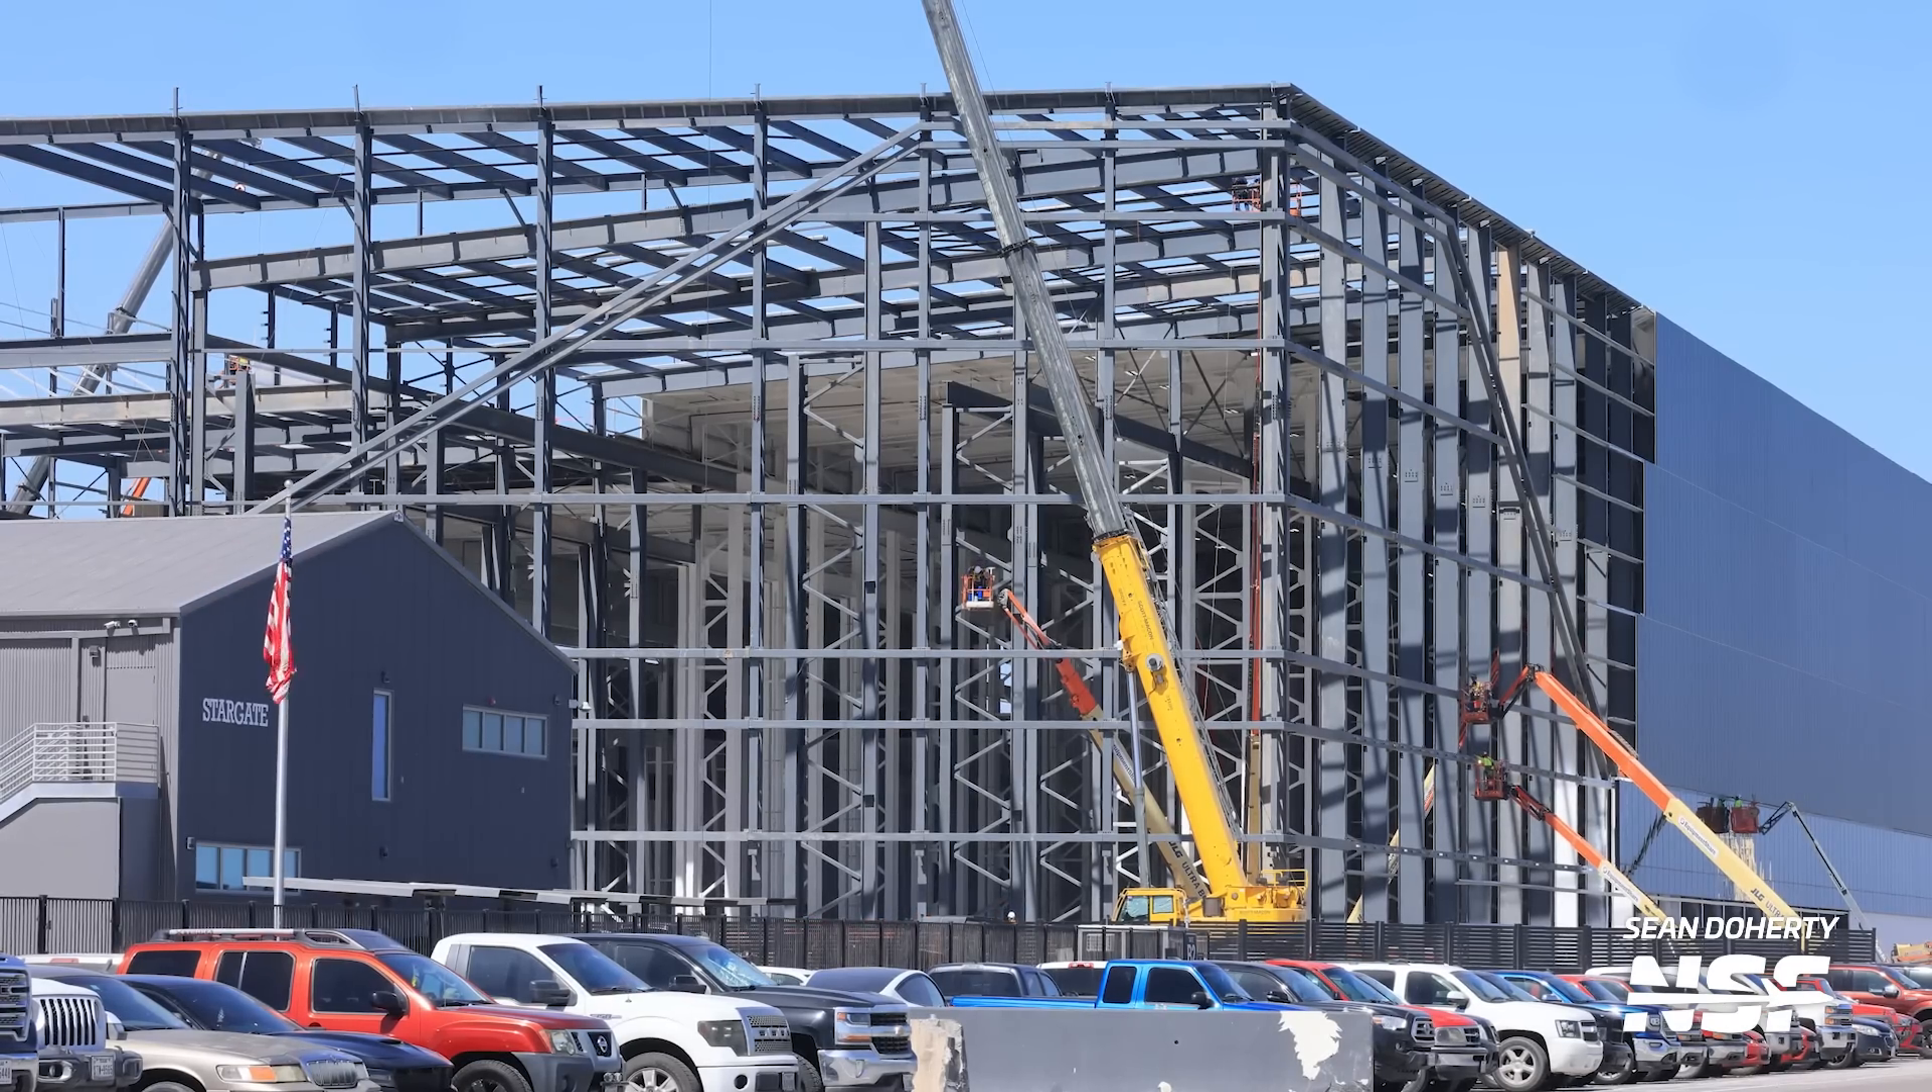With the facade work still ongoing more beams and columns are being added to the rest of the structure which is yet to be built.